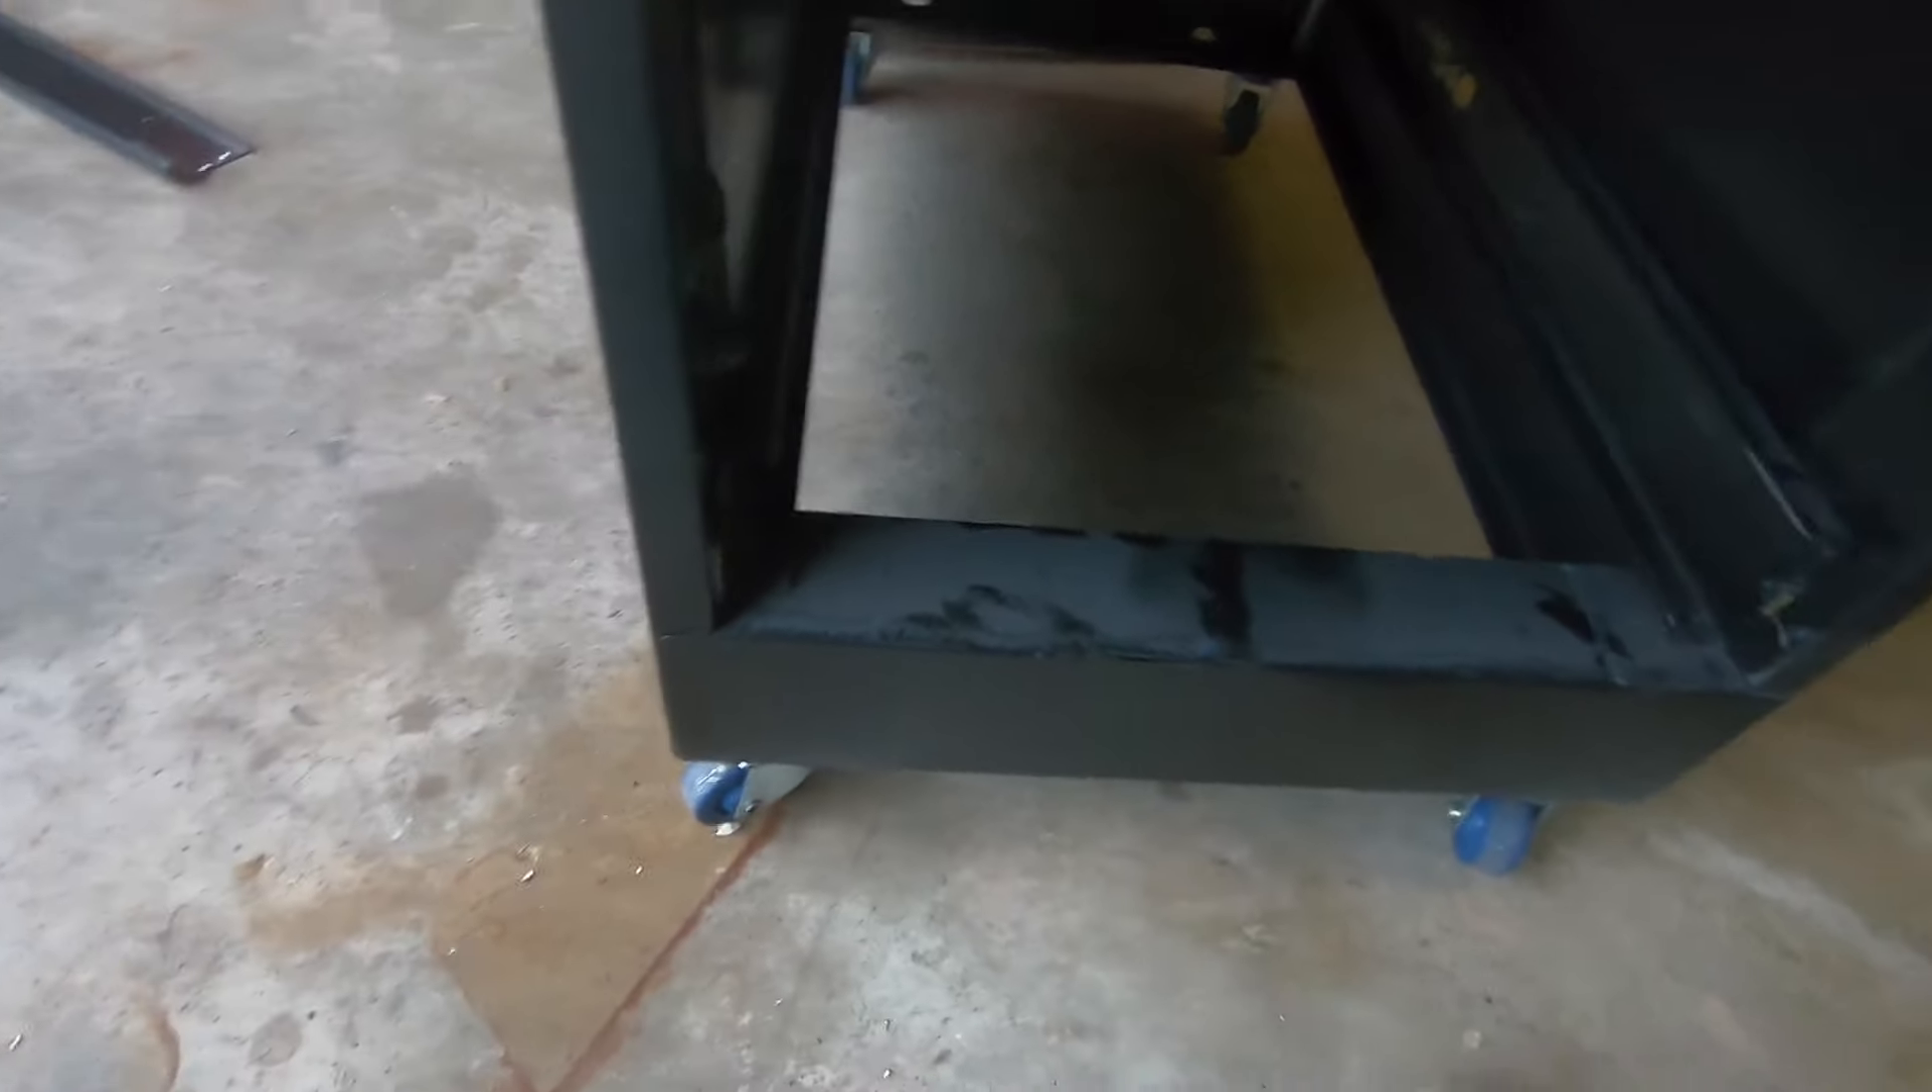I welded on some casters on the bottom of the thing.